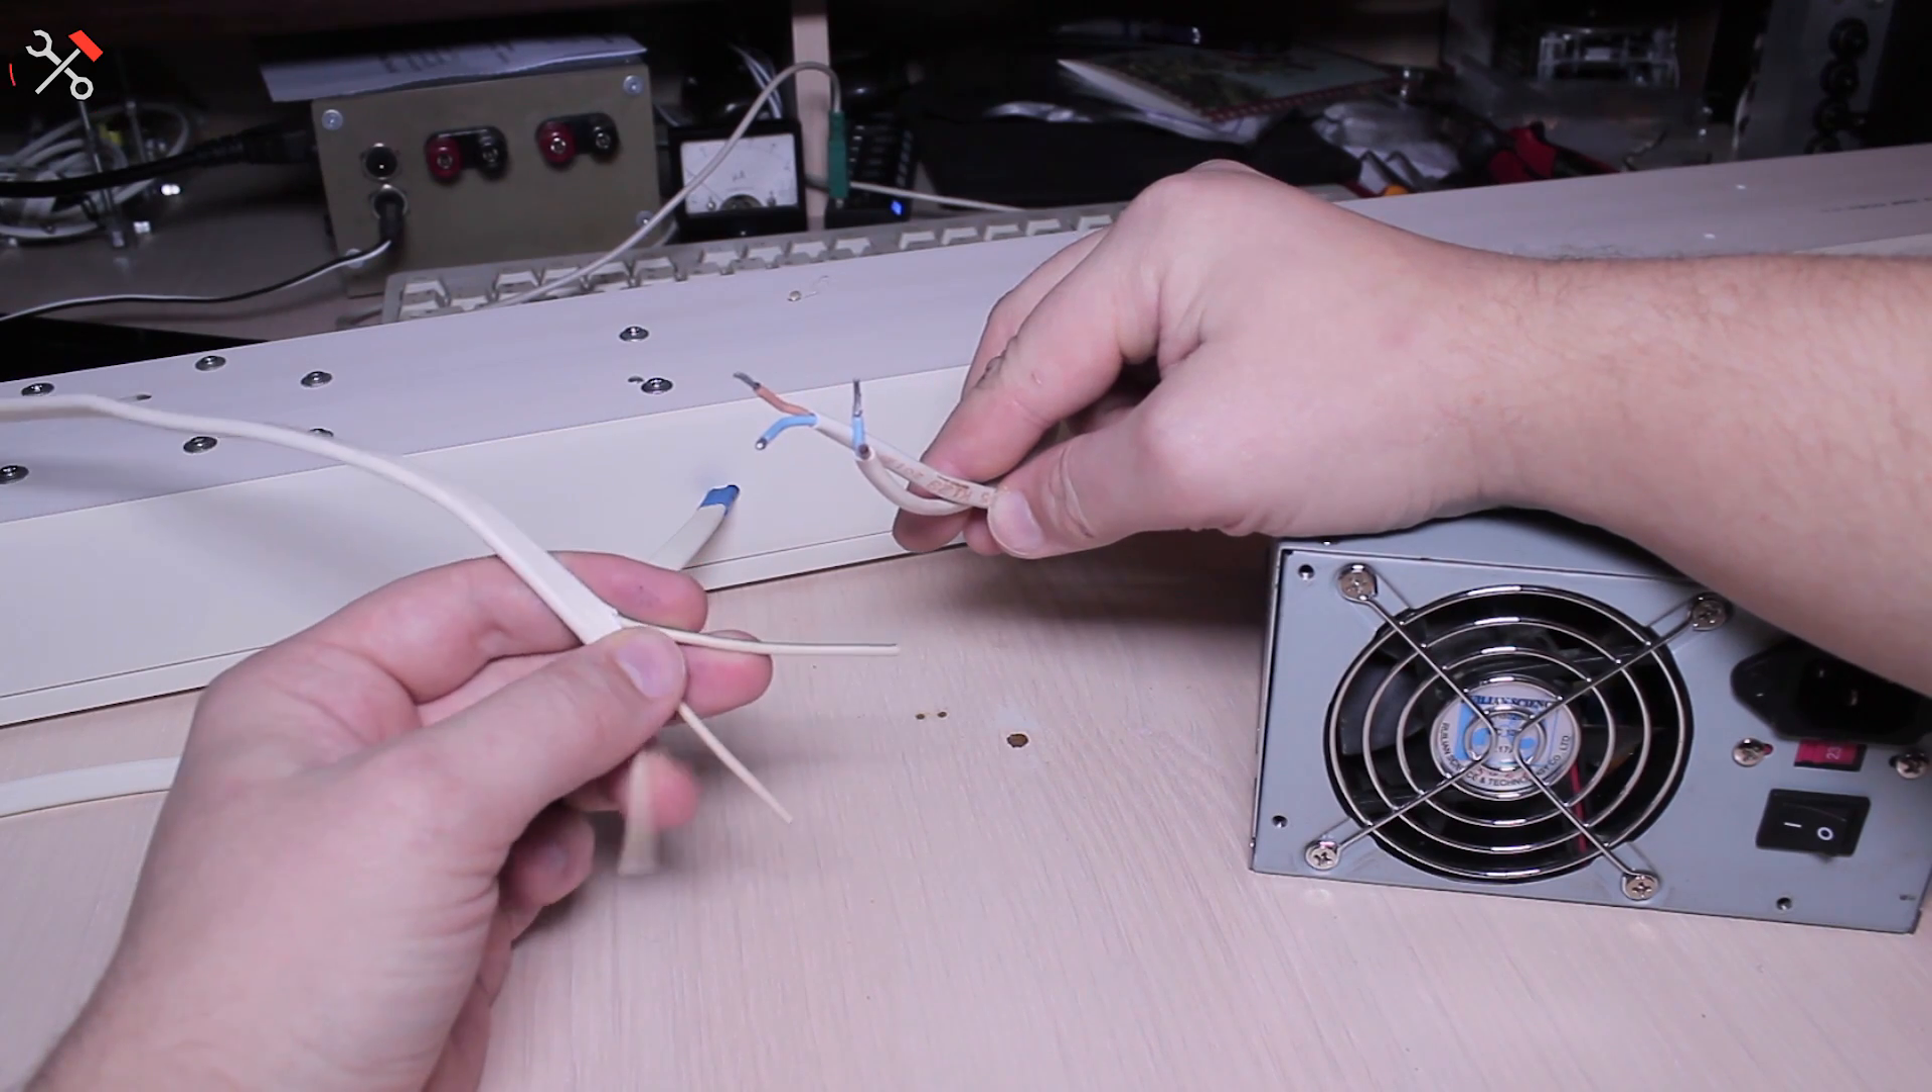Теперь осталось только блок питания подсоединить к моему длинному проводу.